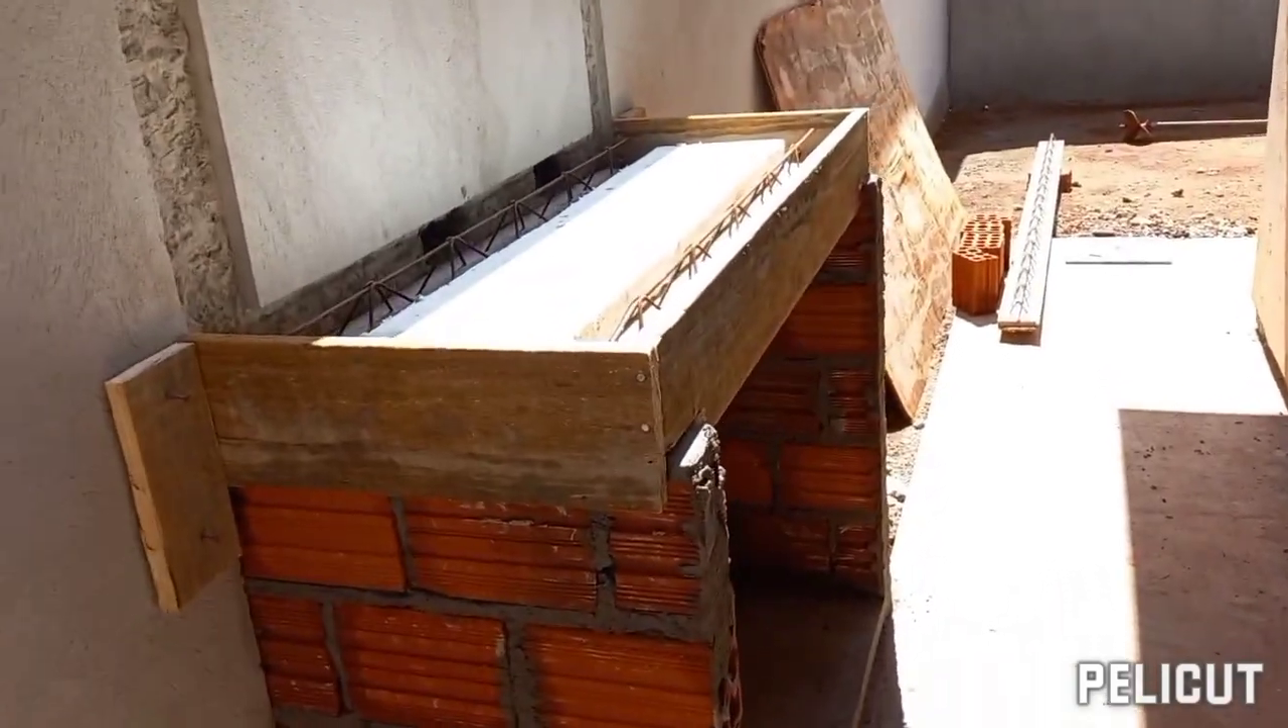Pronto galera Coloquei a tábua Em volta aí, ó Preguei ali.